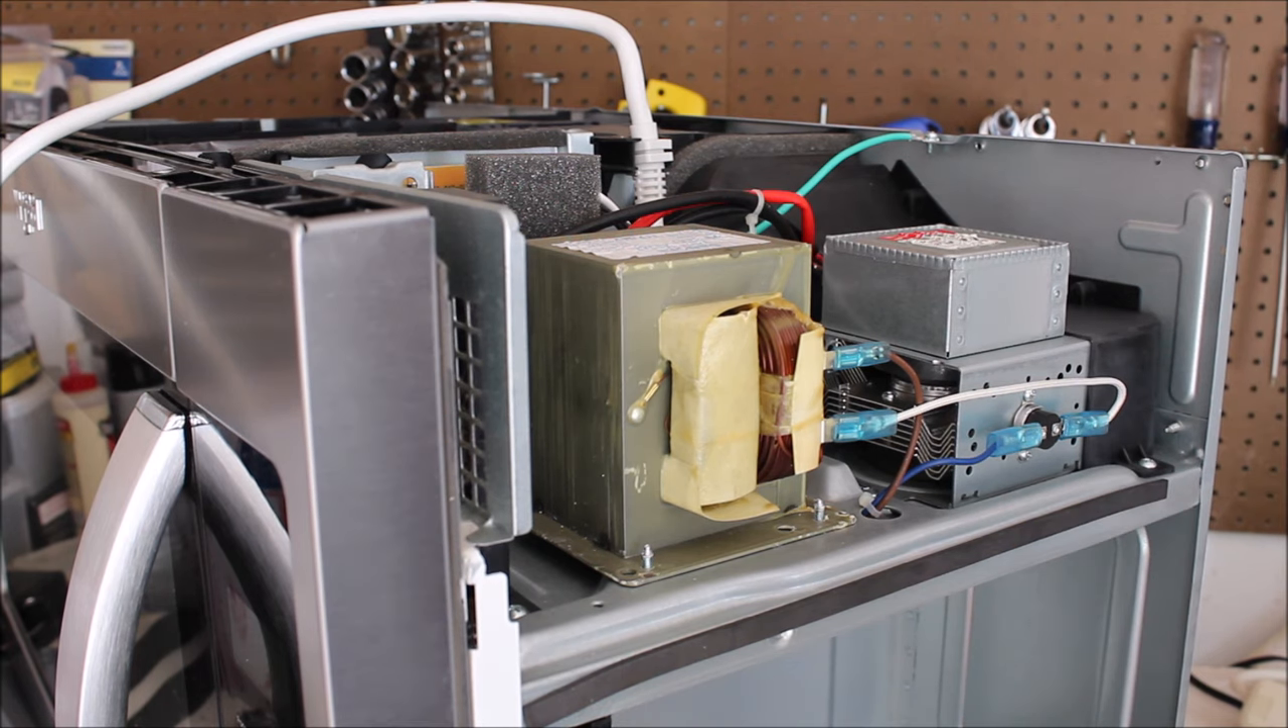So now we have the cabinet completely off.